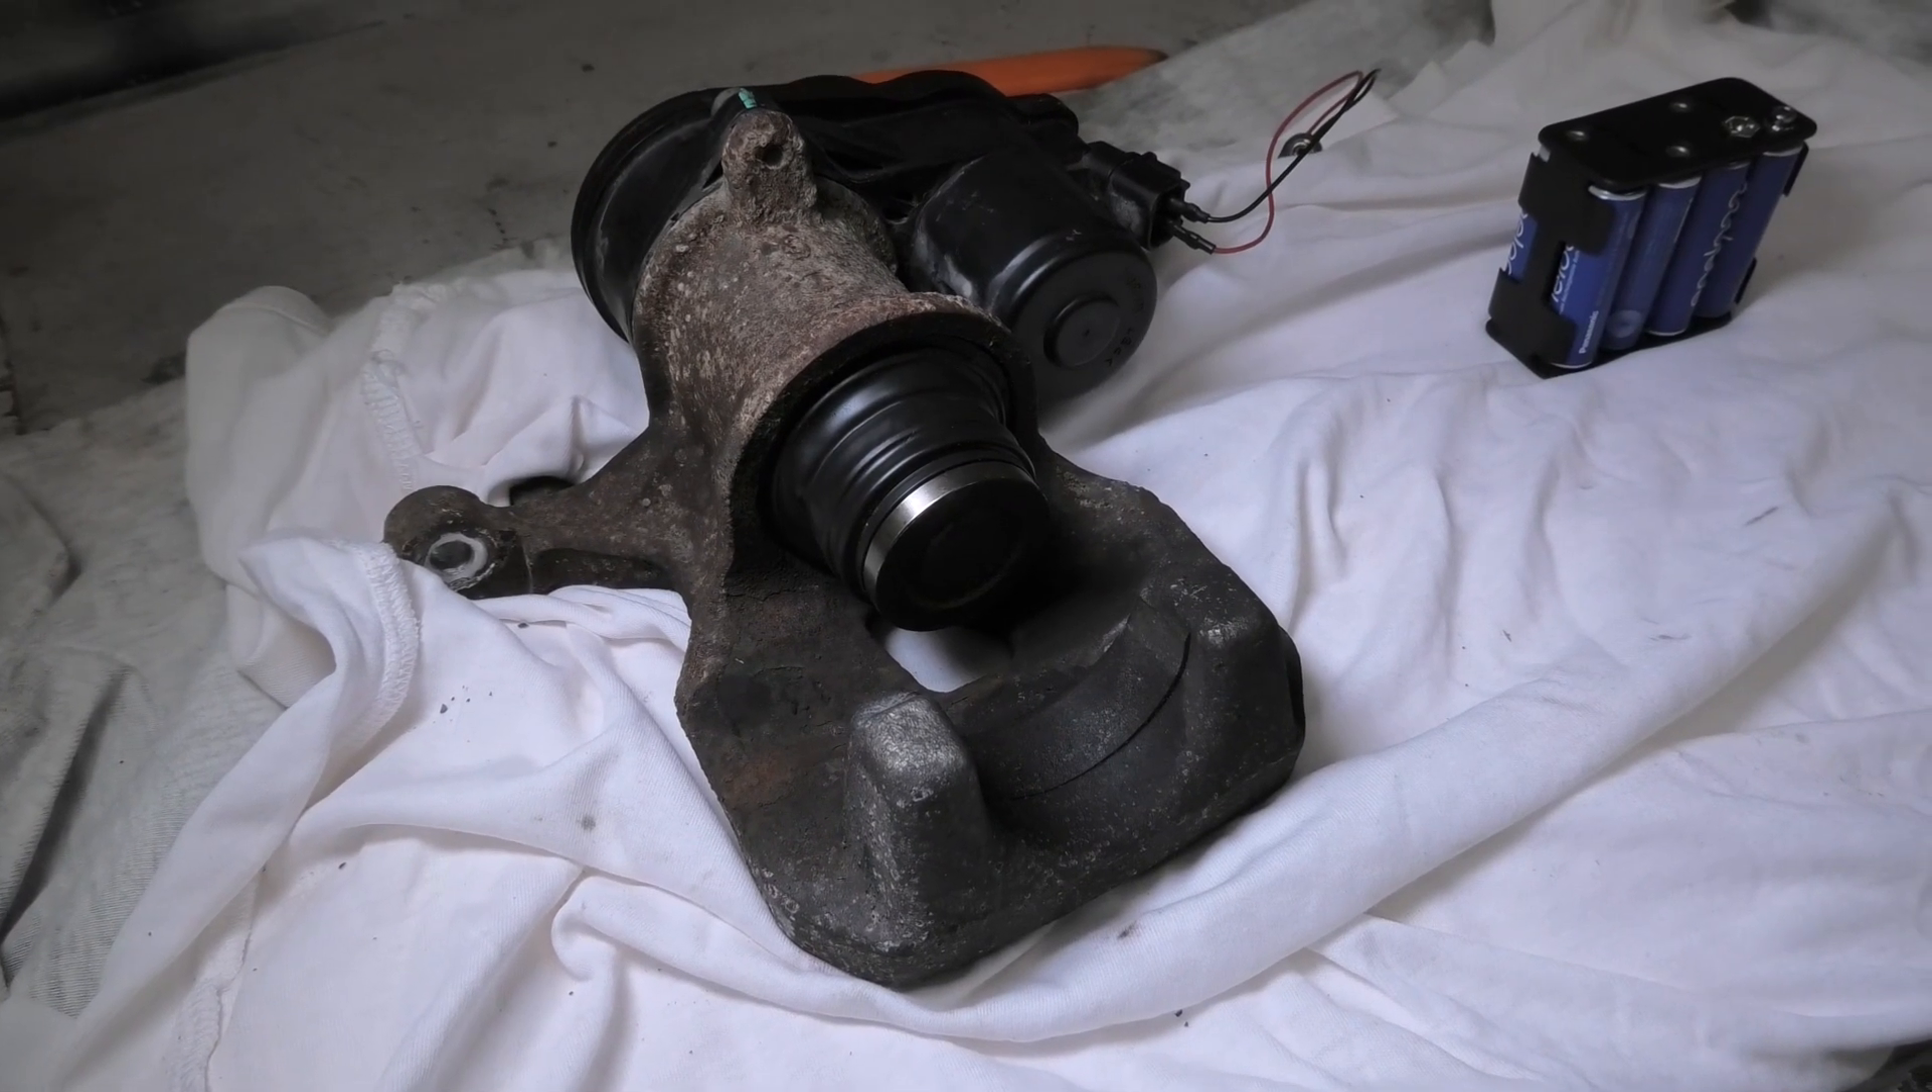Now the boot is on and you can retract the piston.